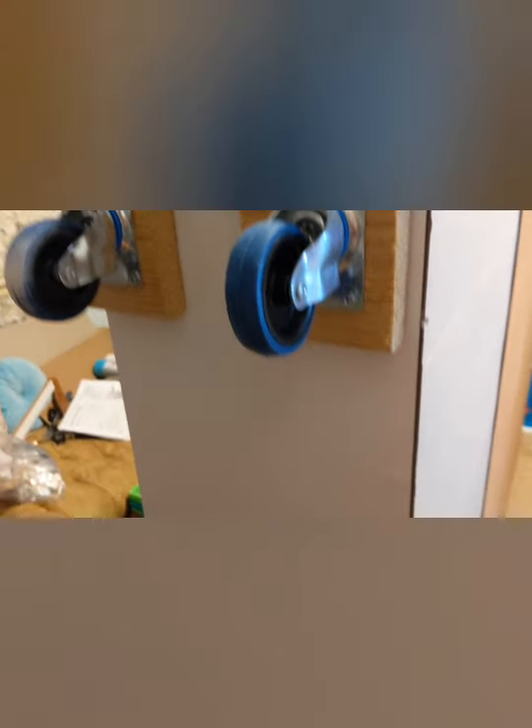All right, guys, this is how I've attached the wheels, or should I say my husband has helped me attach the wheels.